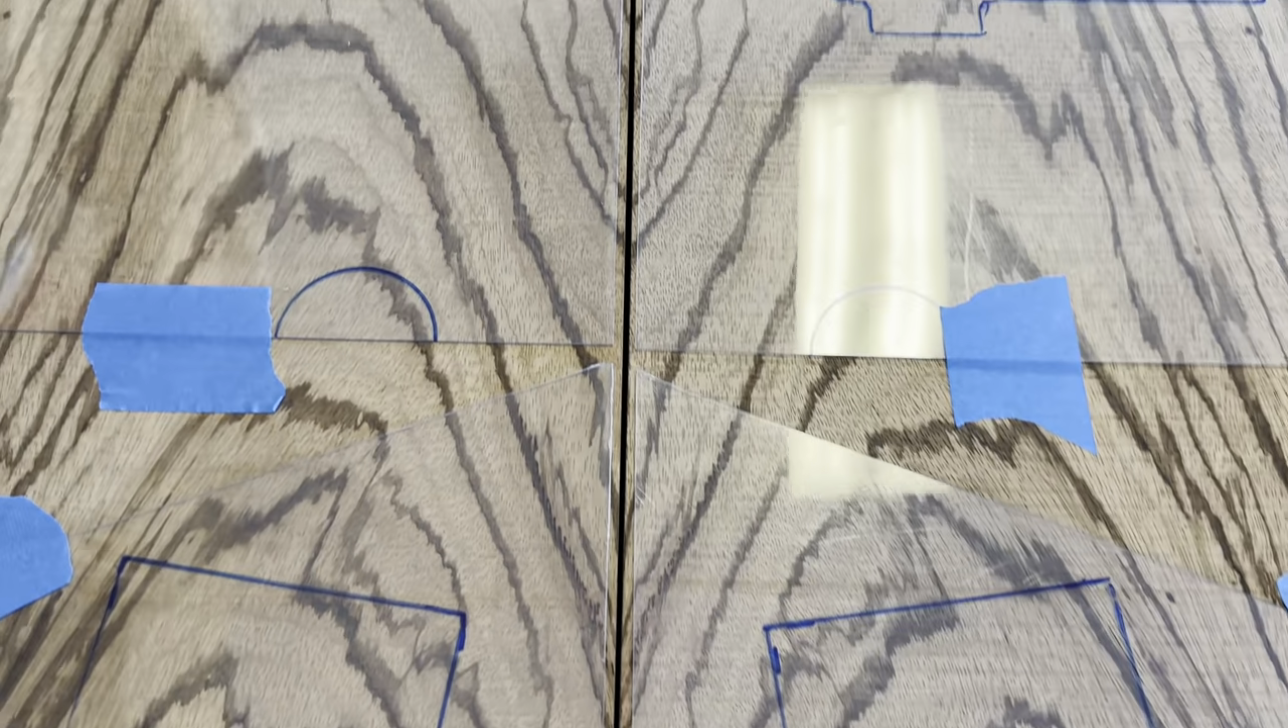So, if you notice, the wood is lined up, the pattern all the way up there.